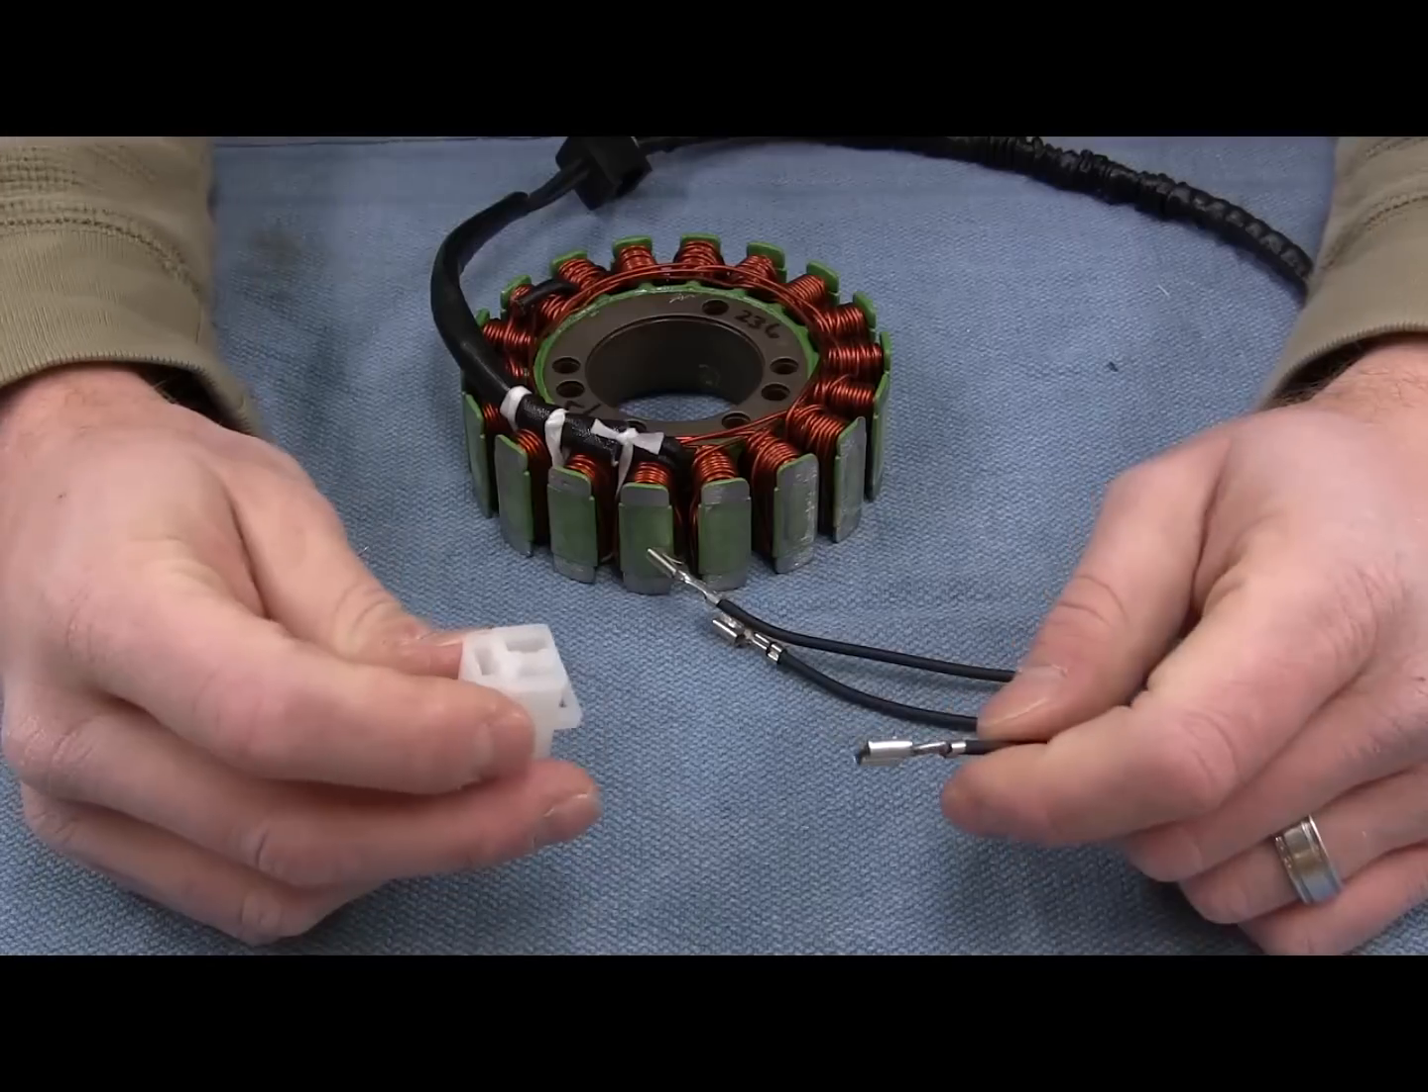Now we just have to slide the terminals into the connector.